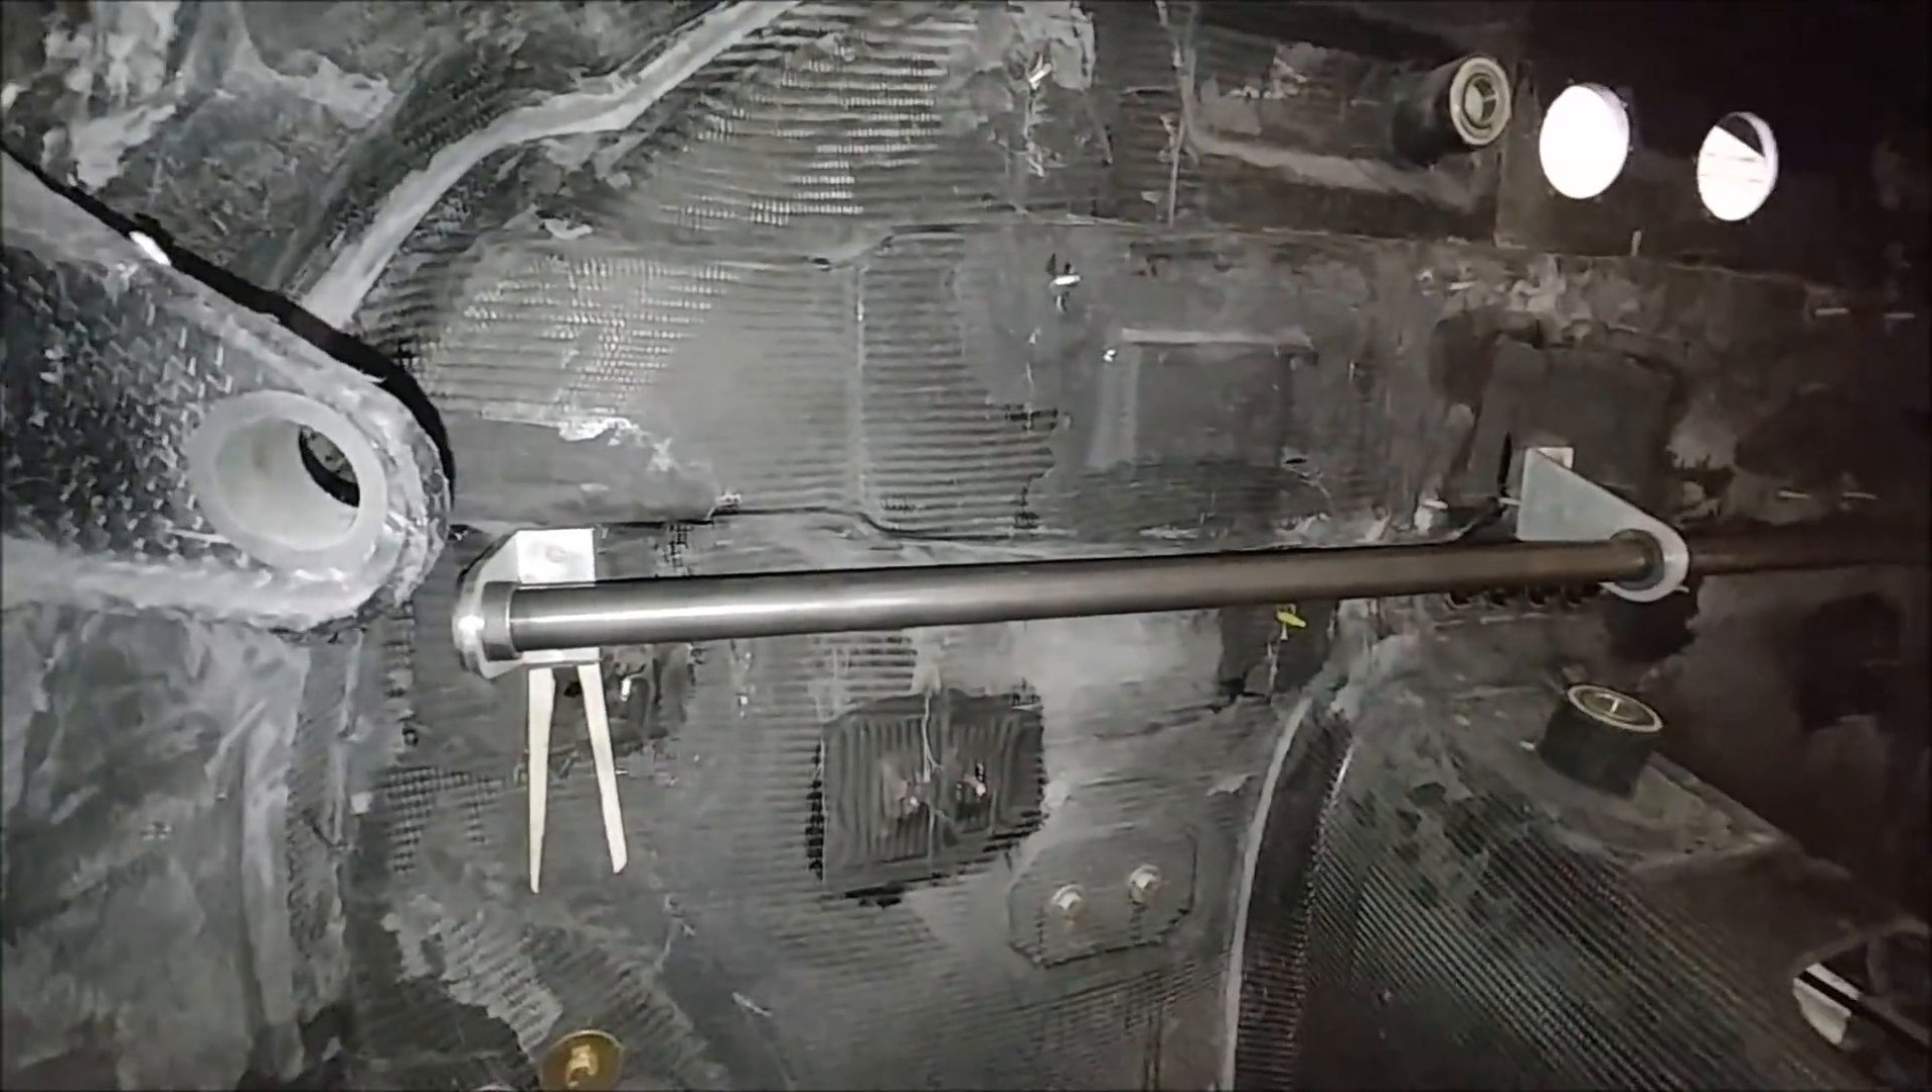The elevator torque tube has just been fit into place there with the brackets that were bonded in there or the hard points that were bonded in last week.